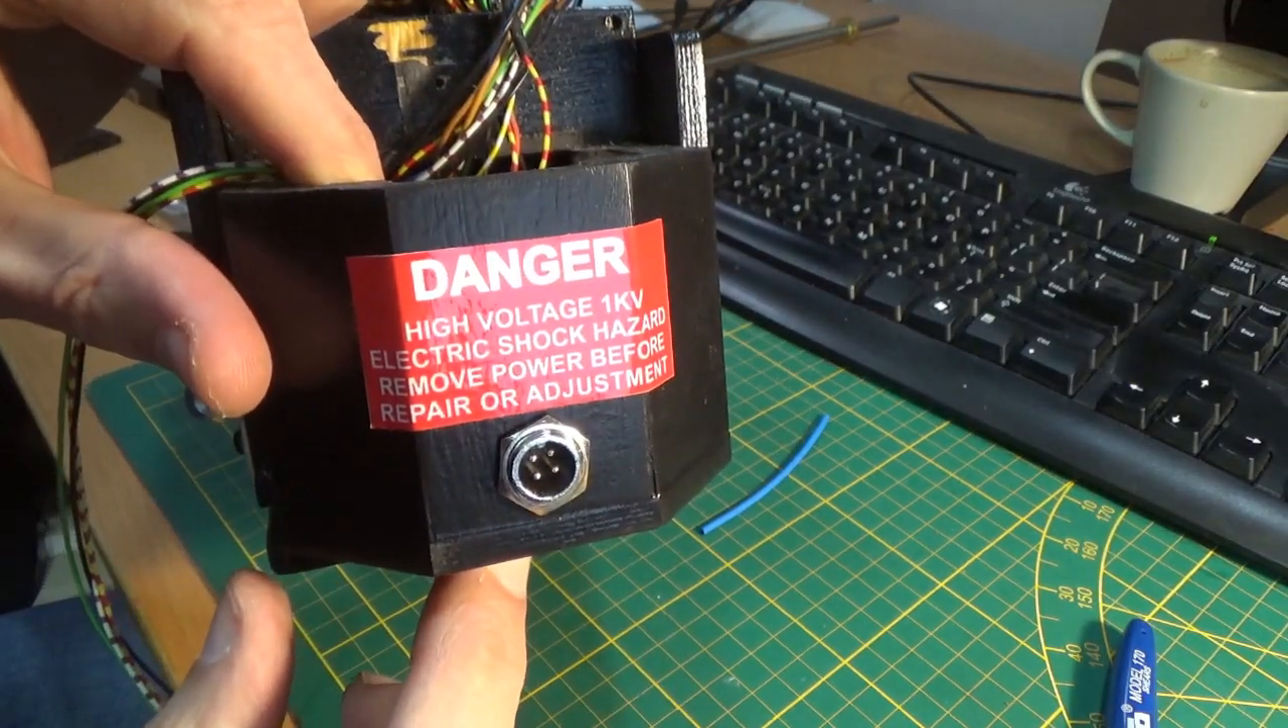Ja, de connector zit erin. Kijk, hier zit hij.